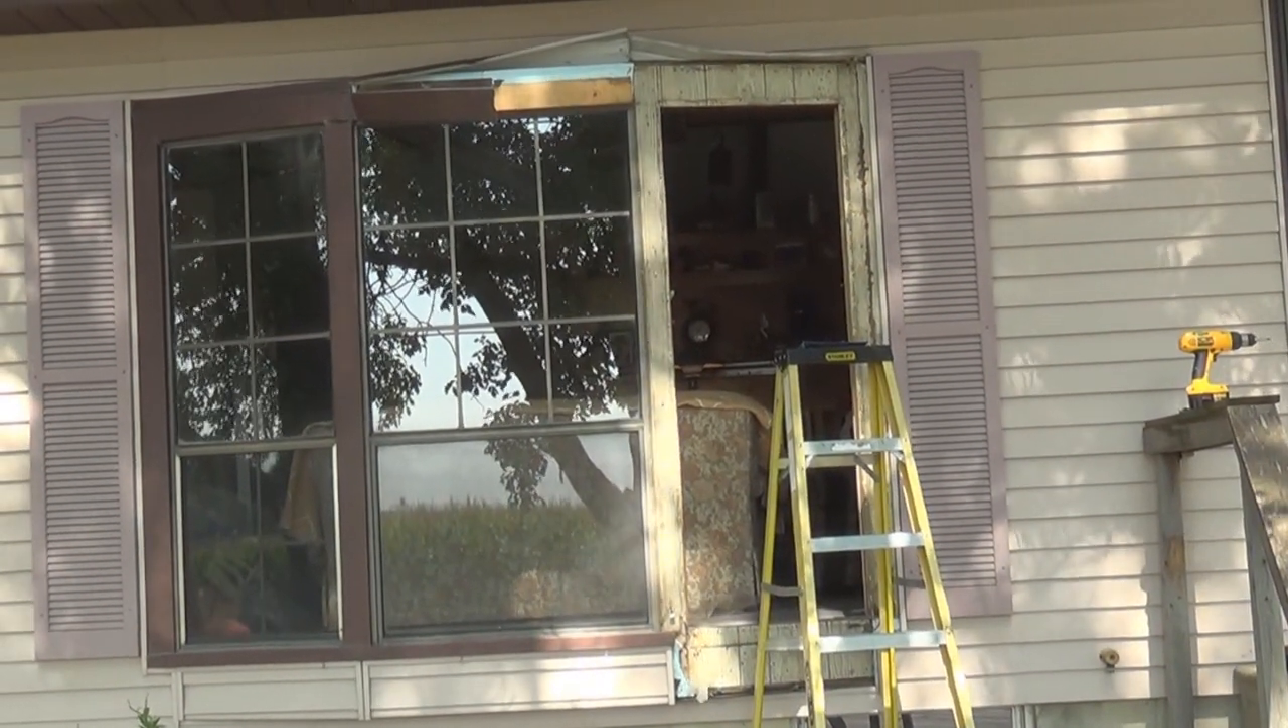Okay one window out two to go.